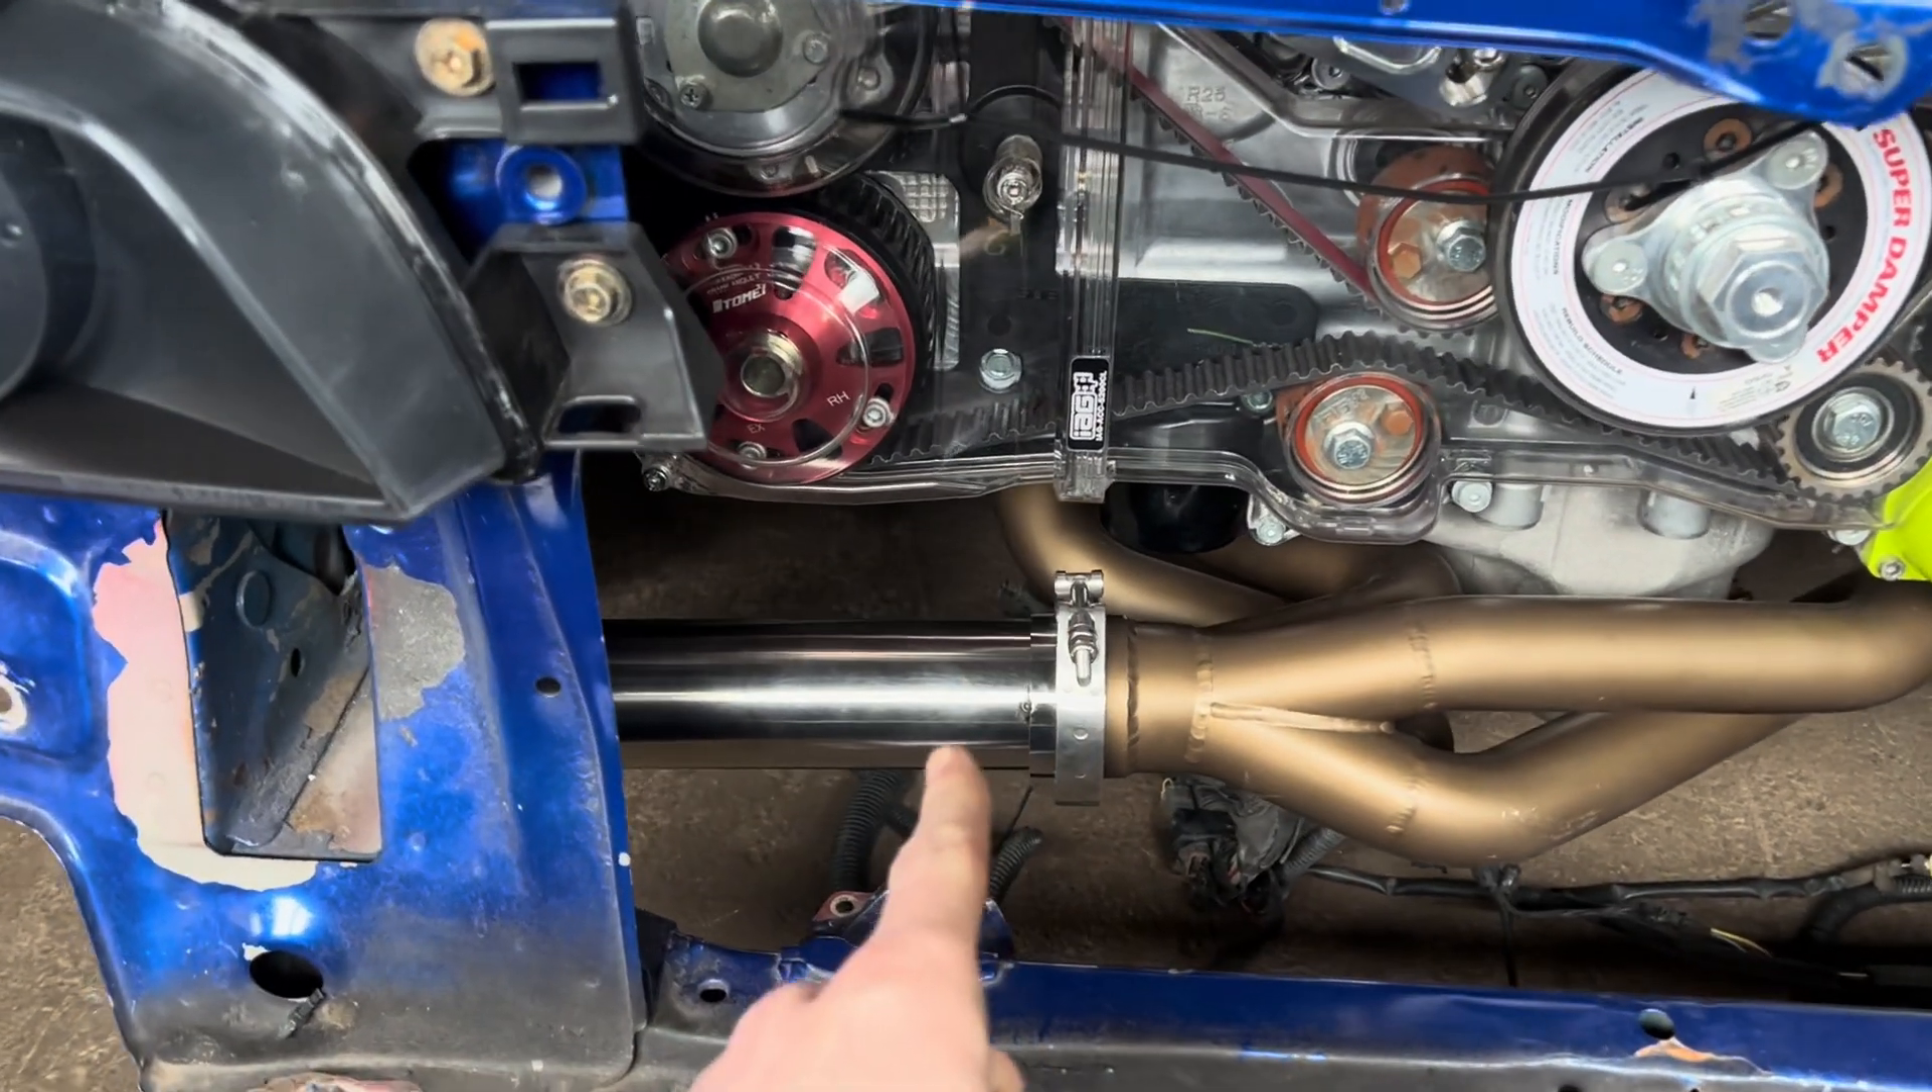And there it is. V-band is clamped on.